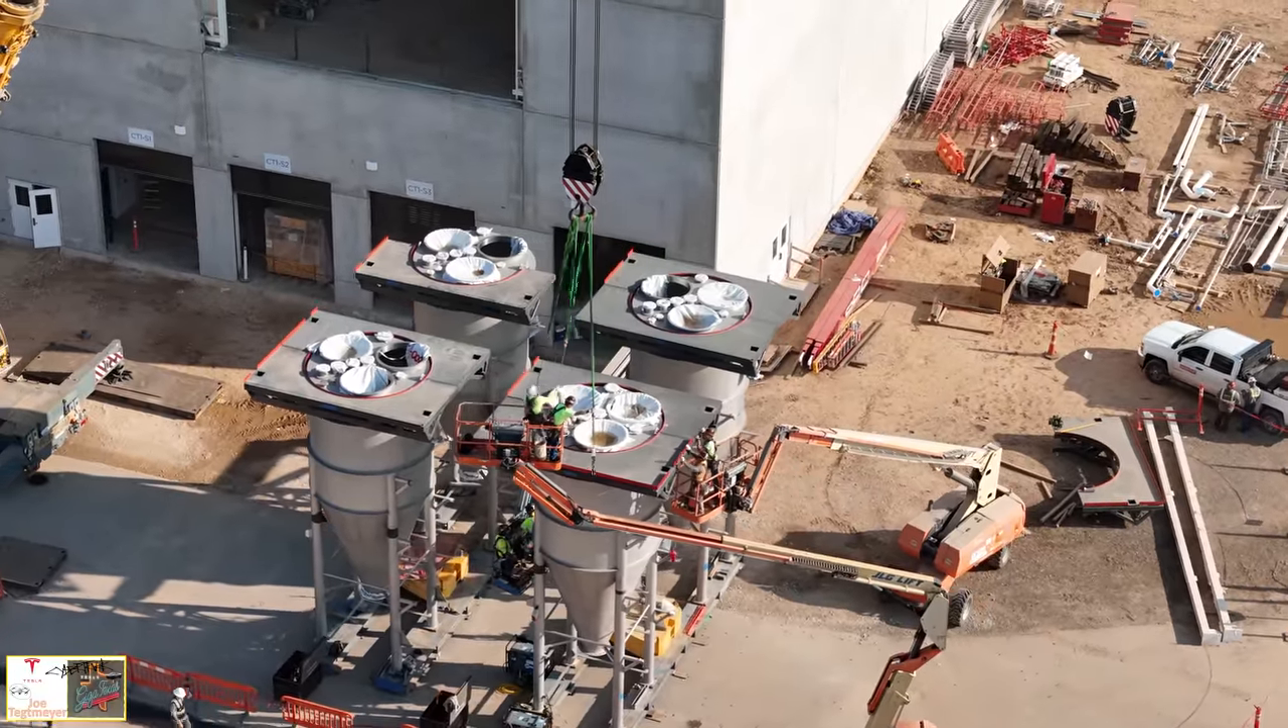We can tell that the top platforms around each of these hoppers or the cyclones, depending on what you would like to call them, have been installed or they're finishing up the installation of that.